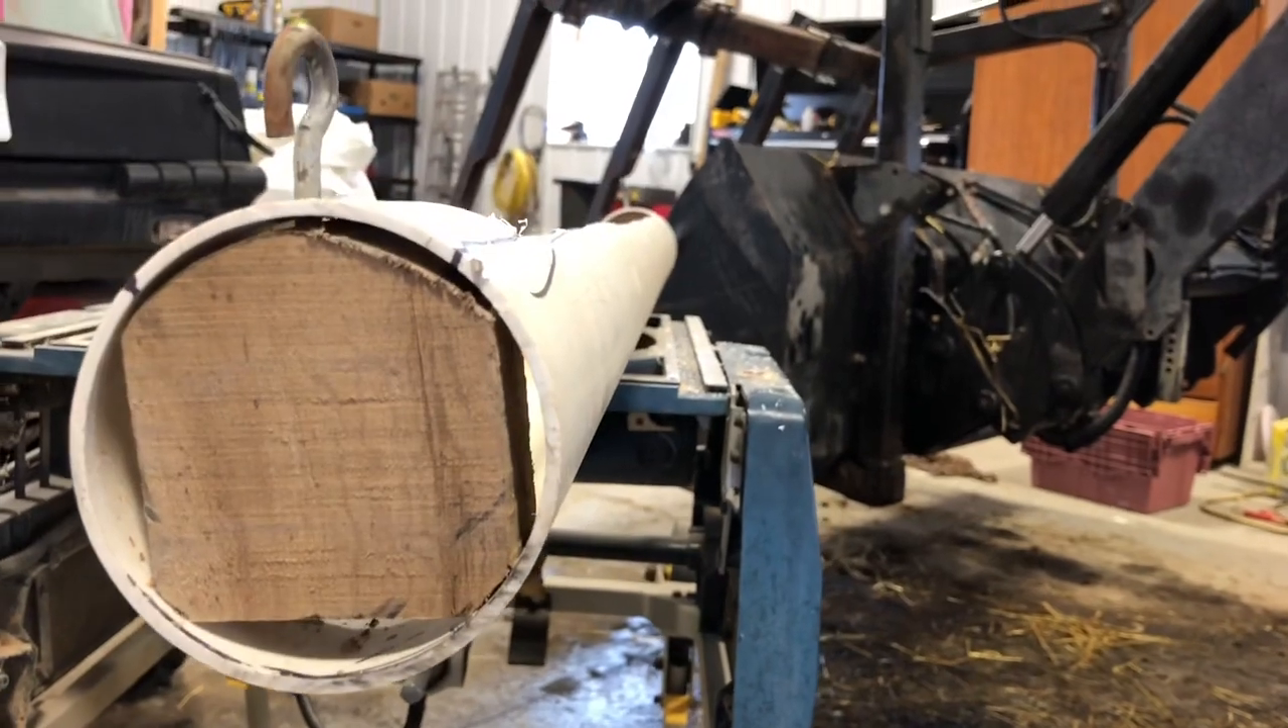So I just cut this end piece out of some old maple 2x4 we had sitting around and arced at the top so it fits perfectly with the pipe pipe.